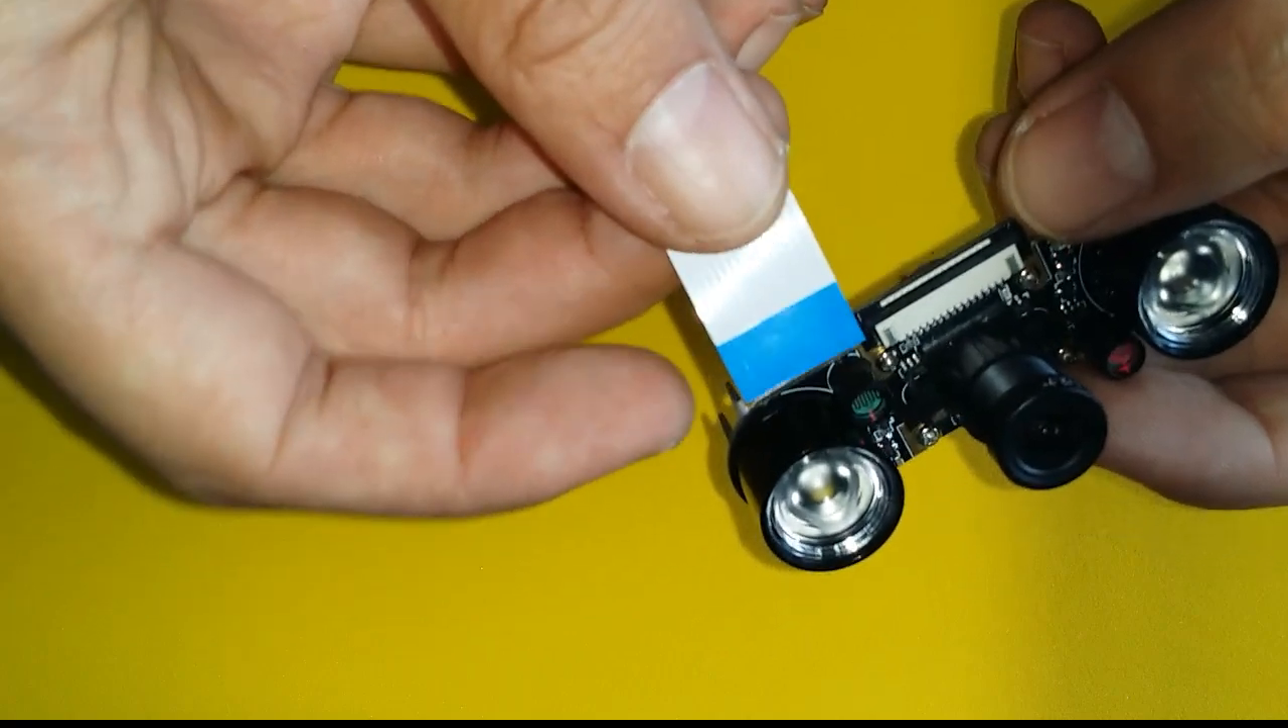The only thing left to do now is attach the flat cable.